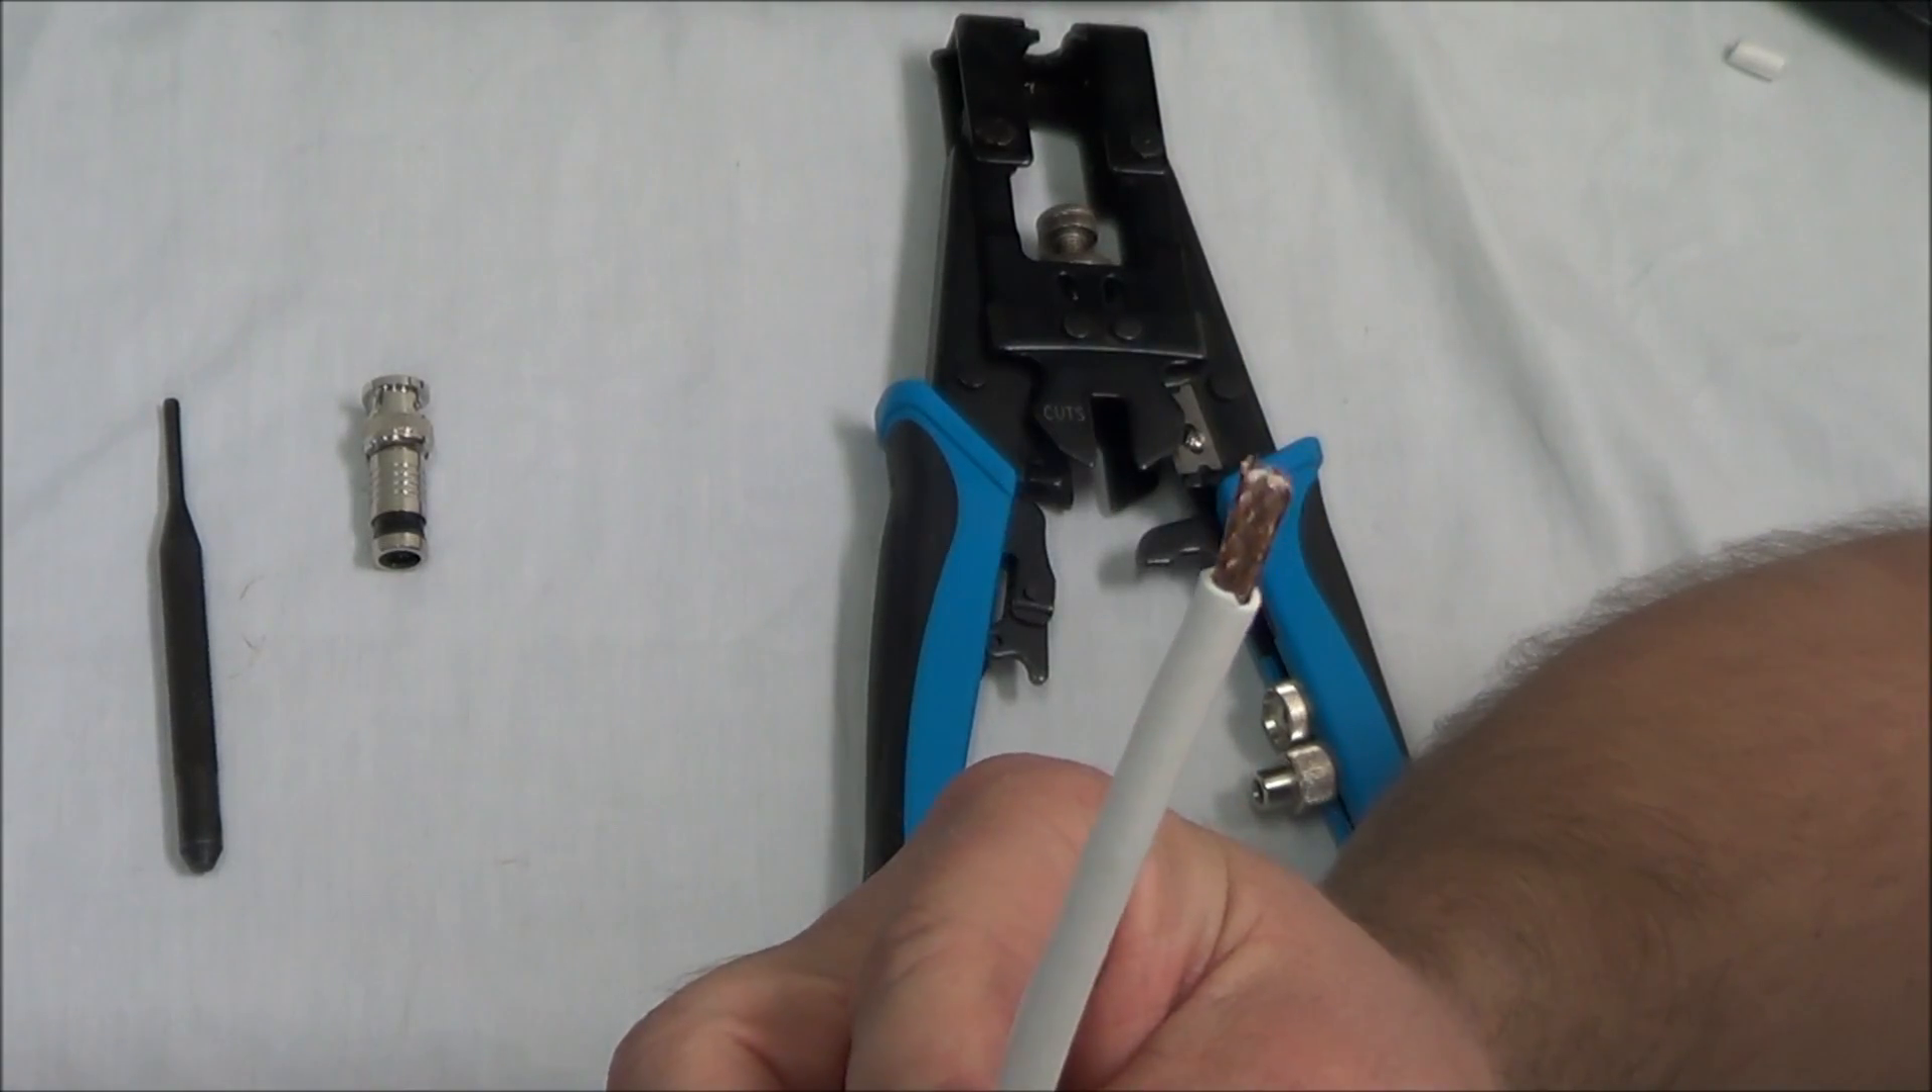Okay, now you can see we have our exposed outer braided wire.